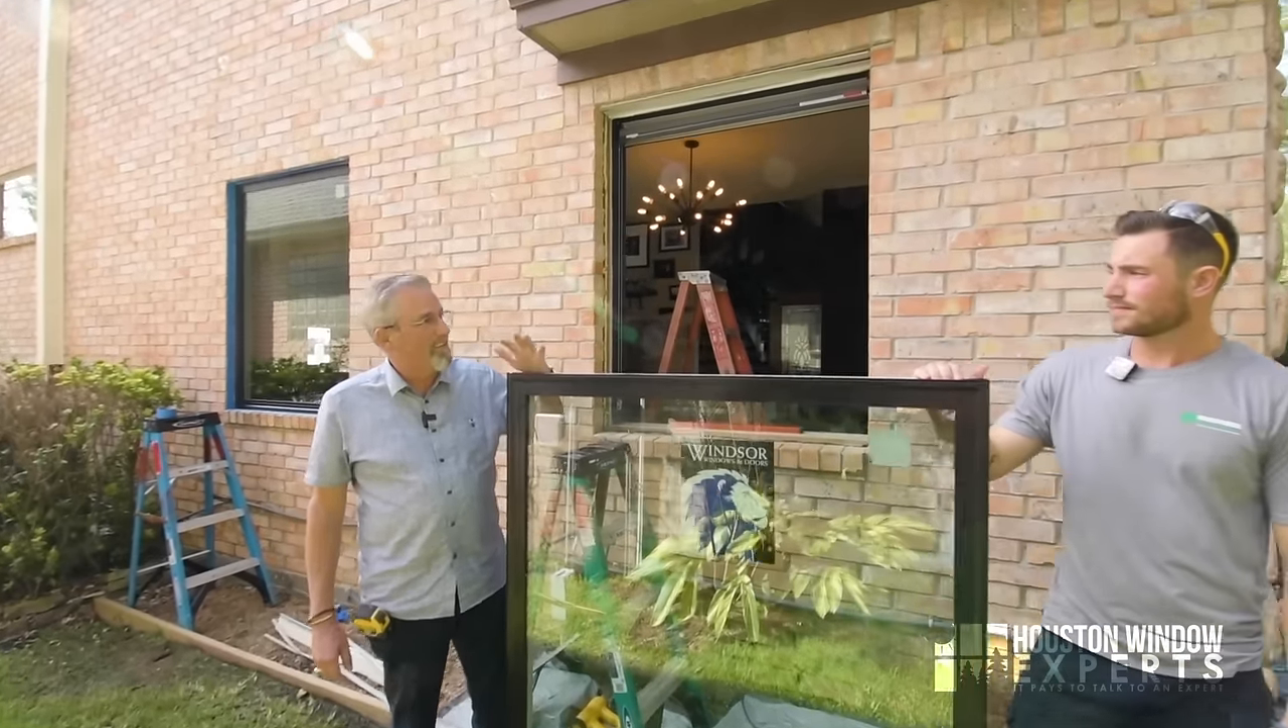Okay, so Brandon, we've got the old window out. We're all cleaned up.